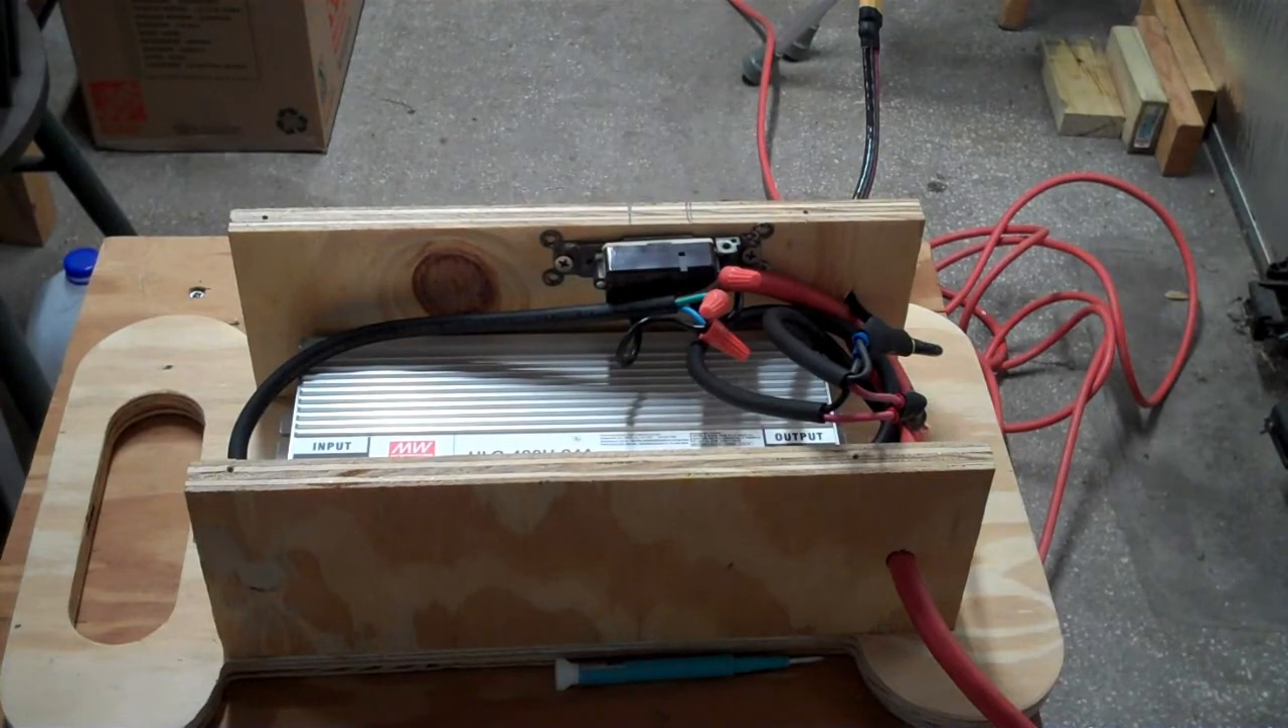All right, only thing left to do now is tuck these wires in and button this sucker back up.